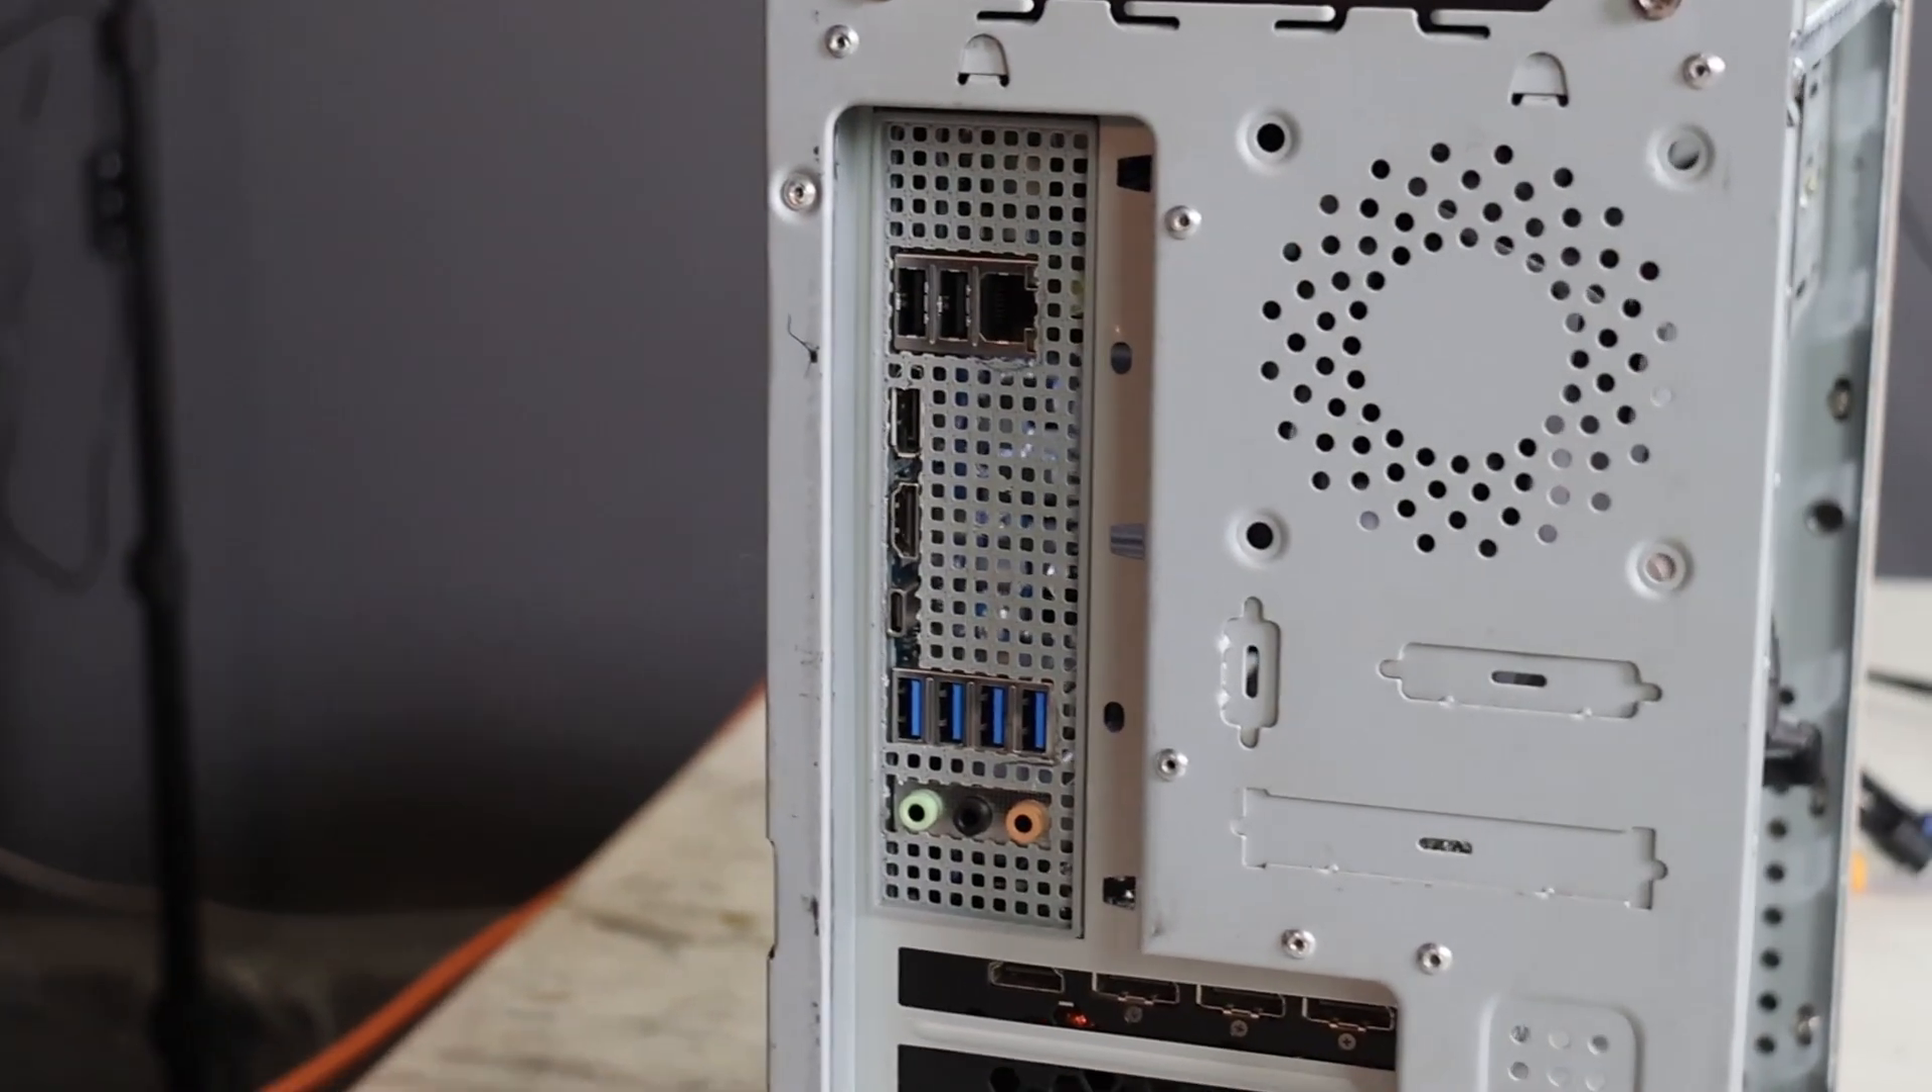All of this stuff lines up totally fine. Our DIY I .O. plate looks fine.